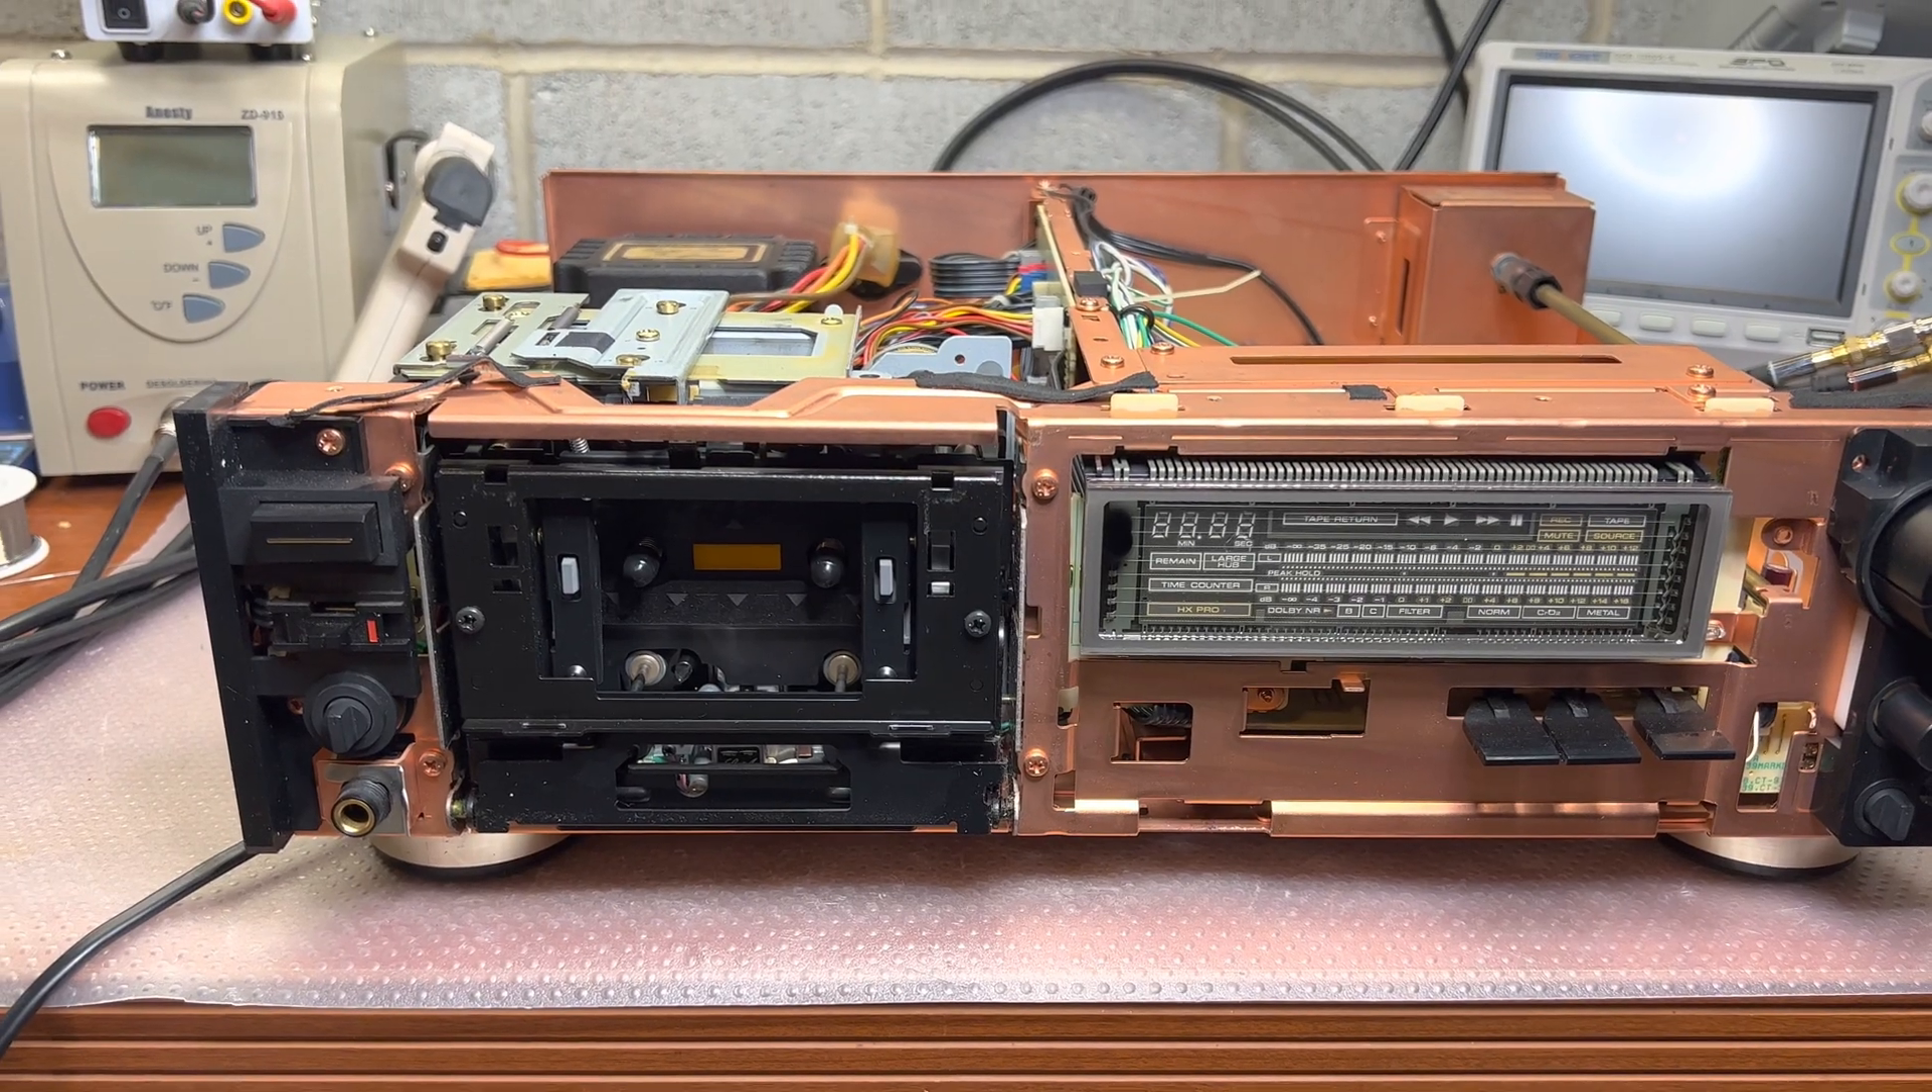Okay guys, and here I removed the front panel.